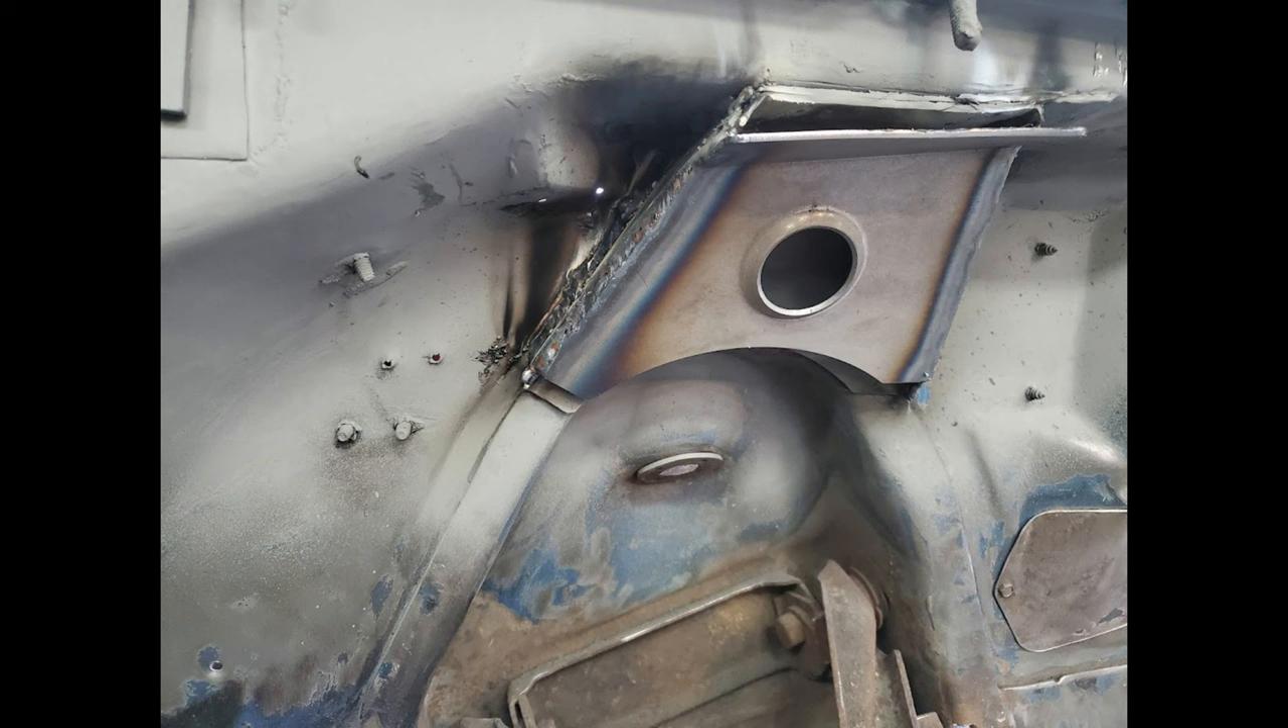Here's the final weld all done.